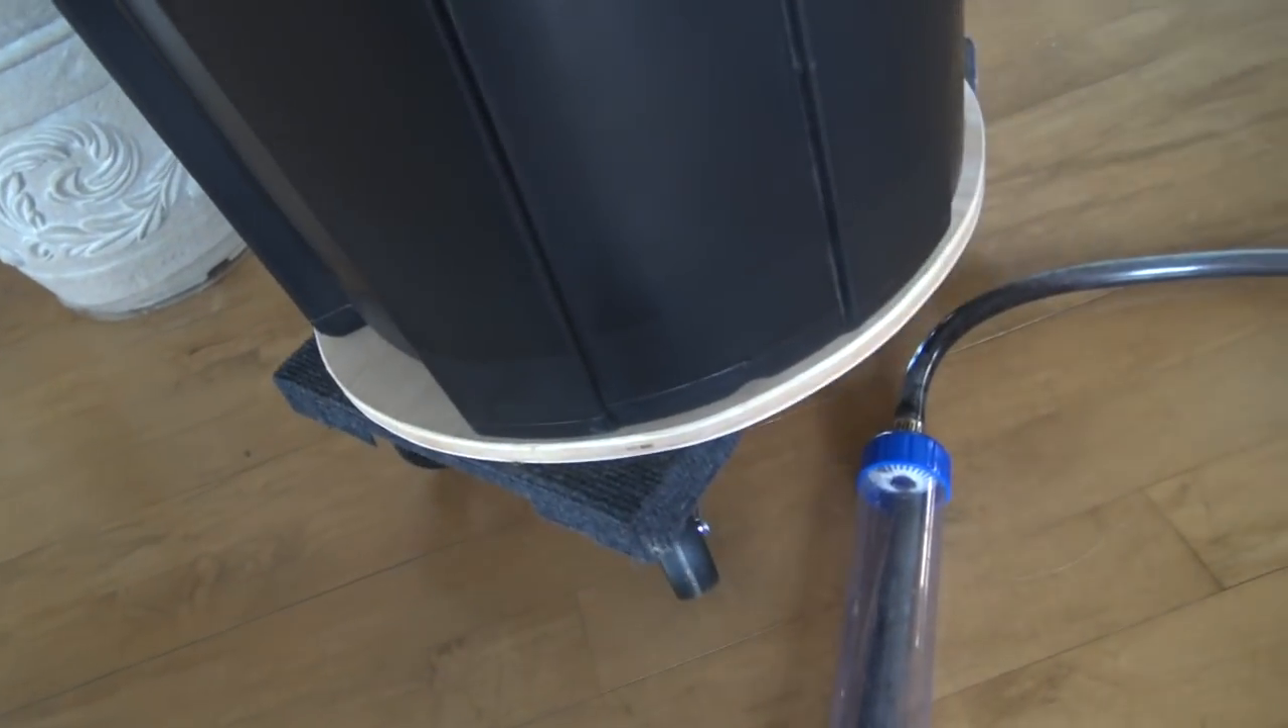The trash can sits flush with this thing.